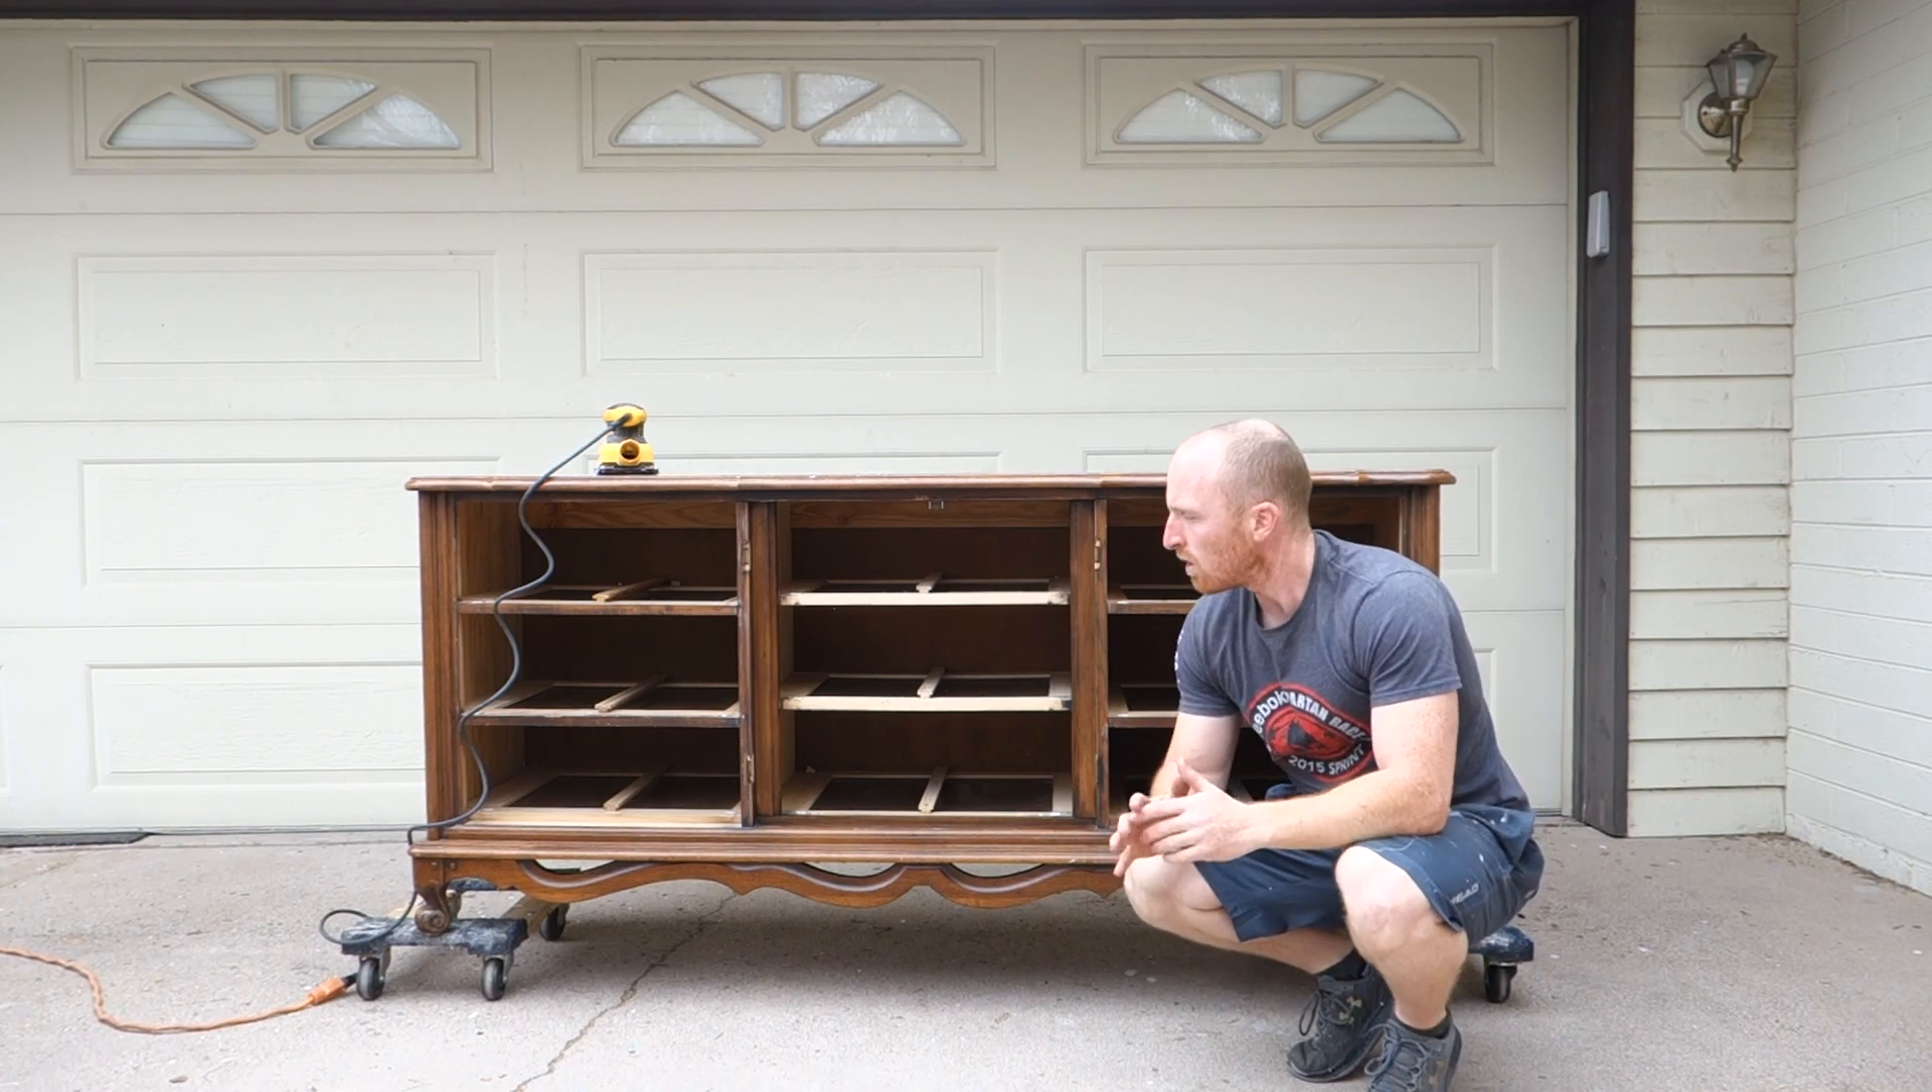All right so now we got all the drawers out.